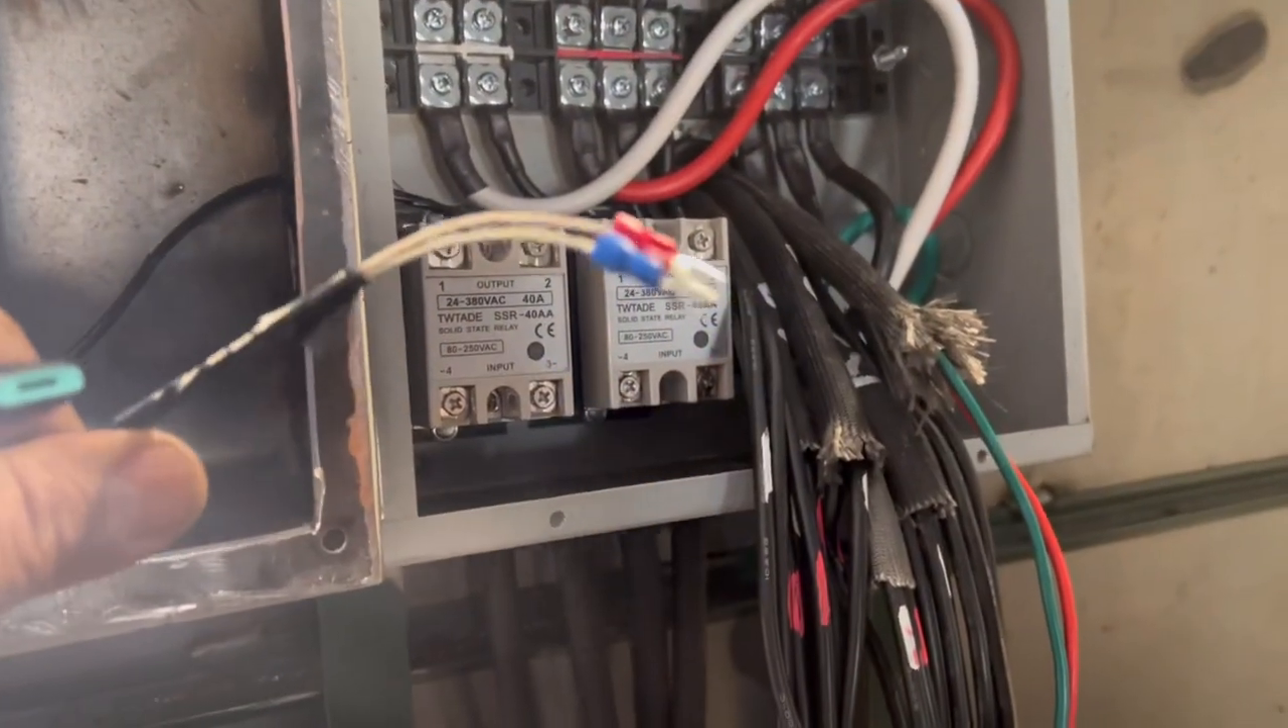We've got all the wiring run into the control panel labeled and ready to wire this thing up and bring it on to a test run.